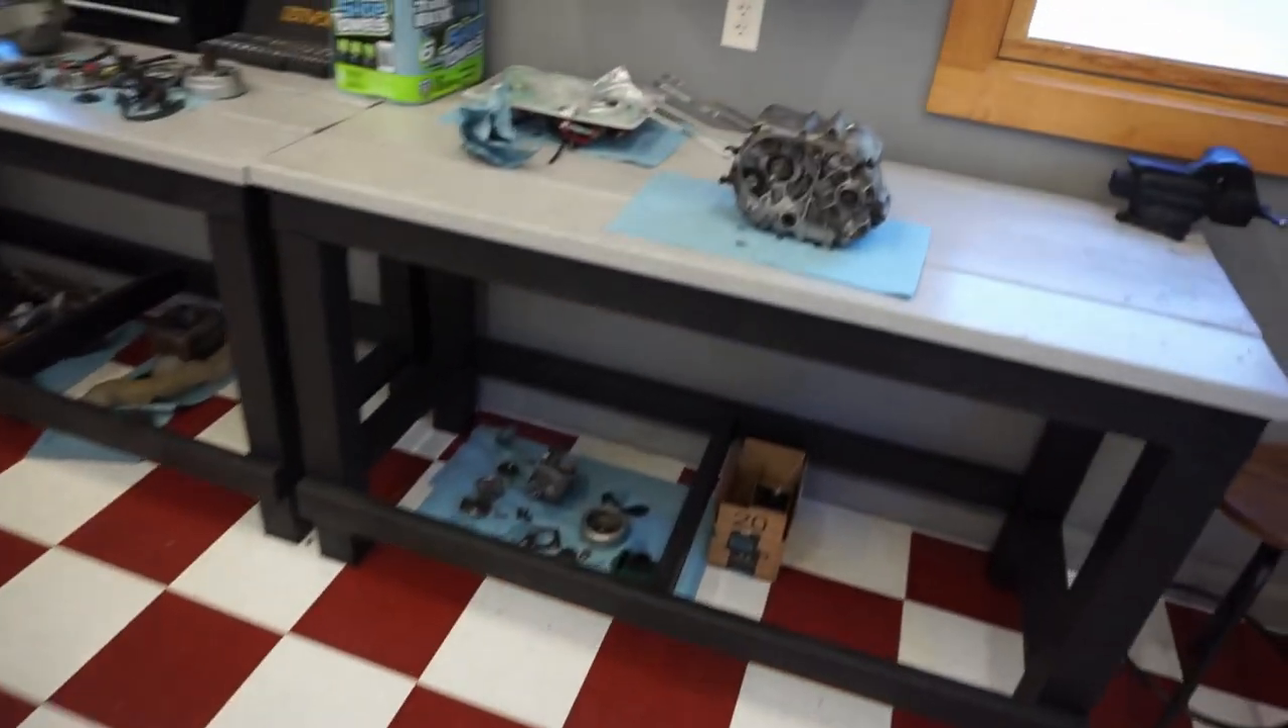Alright we've got the engine out over here on the table.